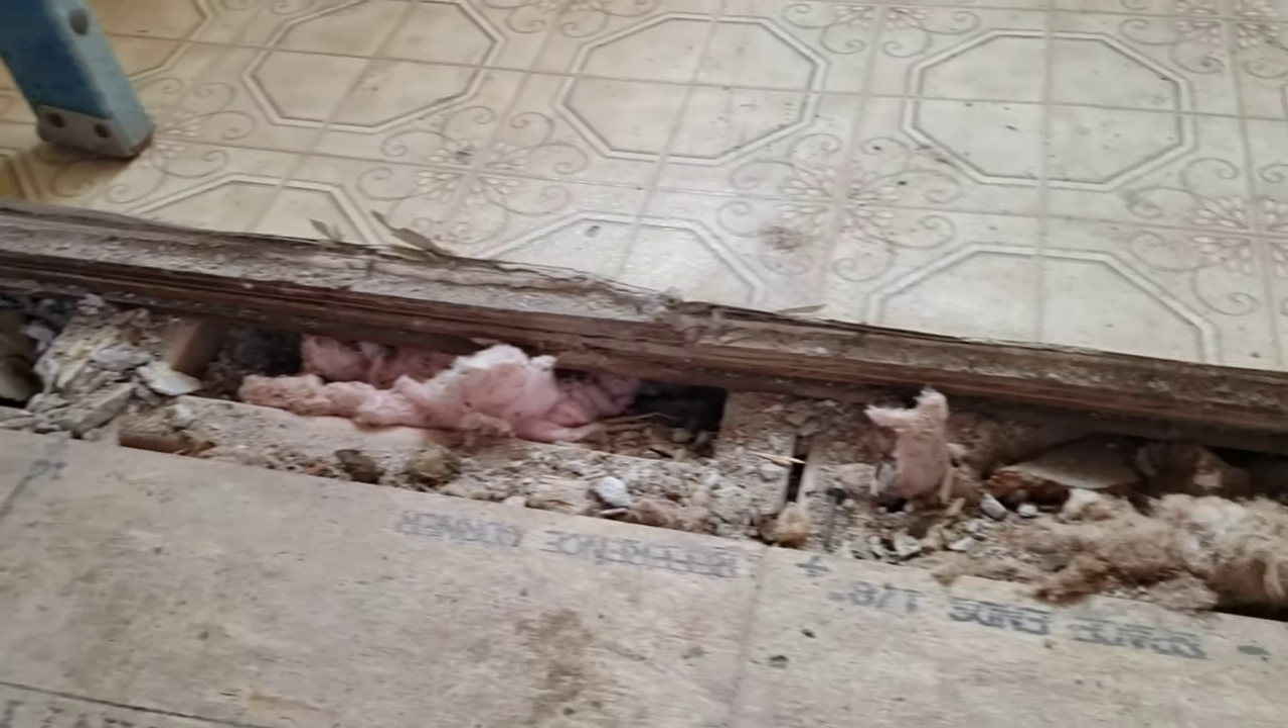This is the gap in between the new construction and the old where the floor joists supported the wall.